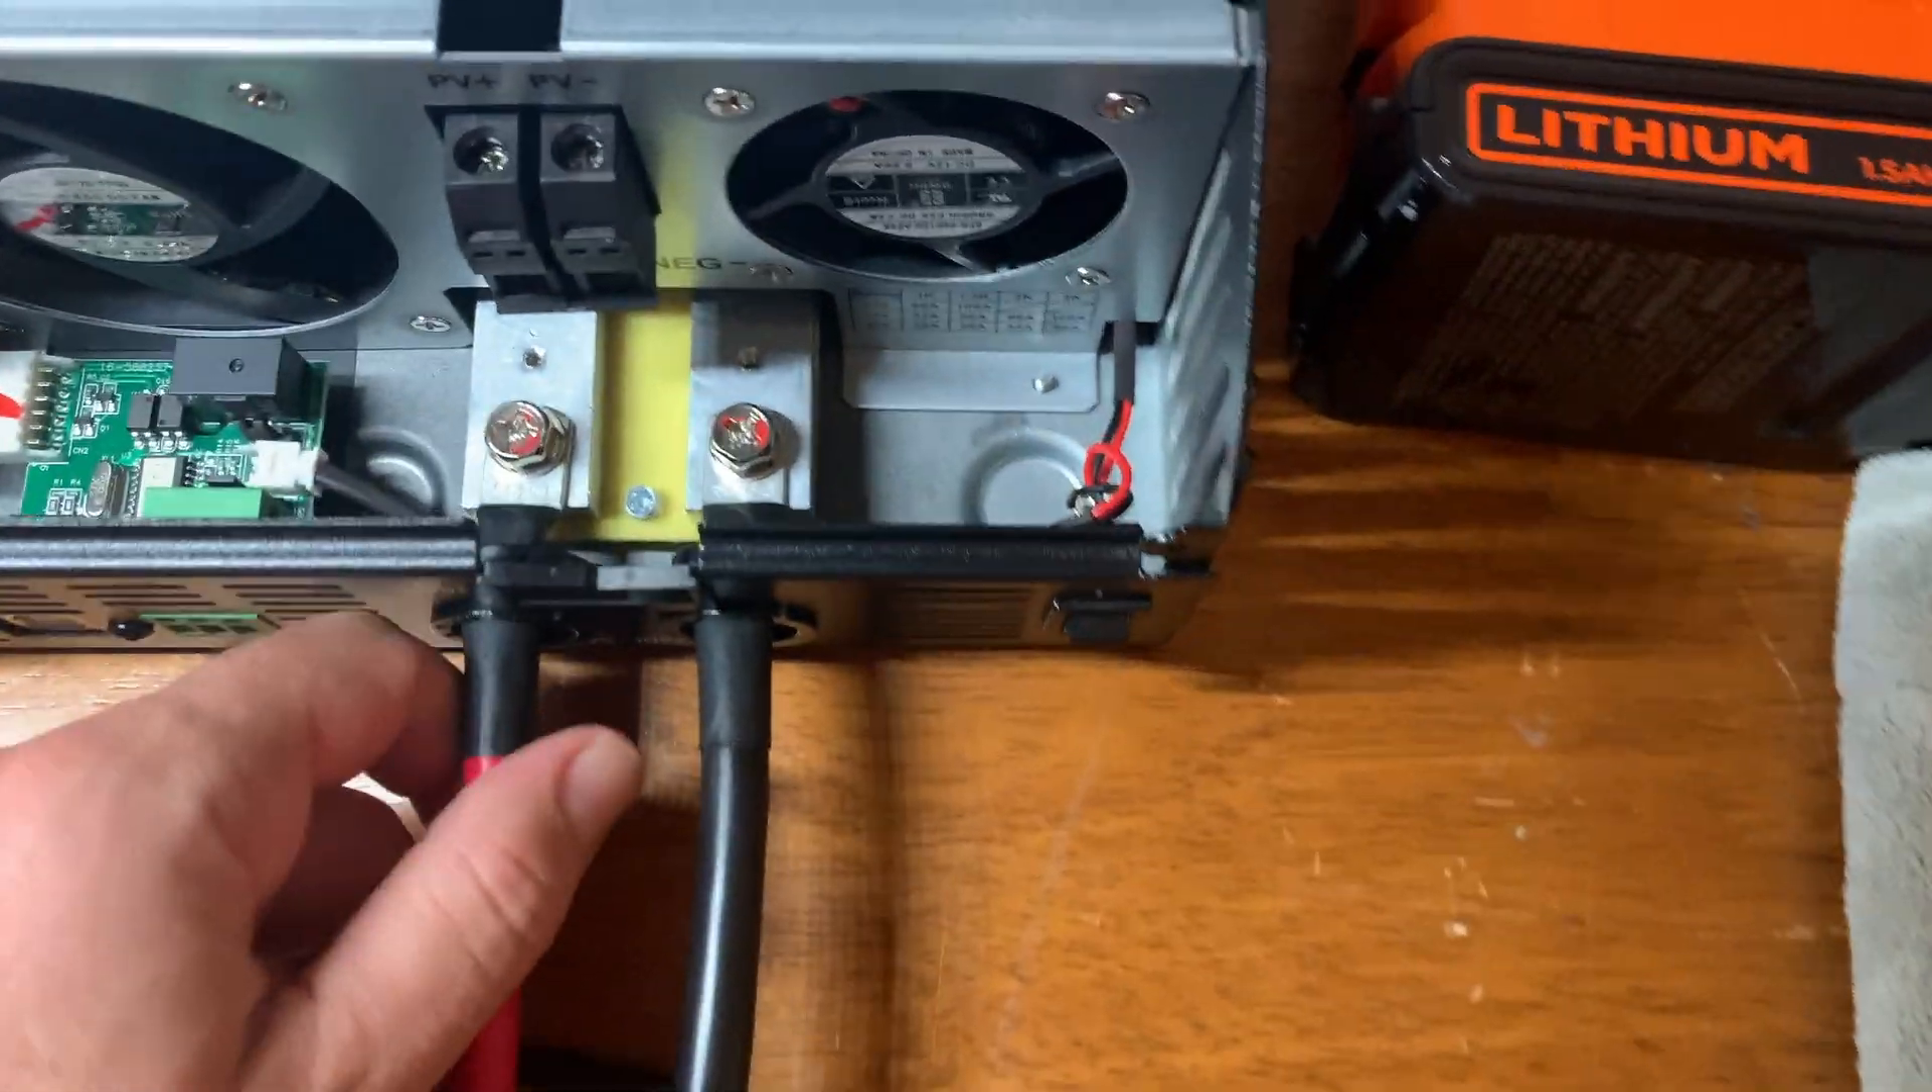Okay, I've got the battery terminal cables connected.